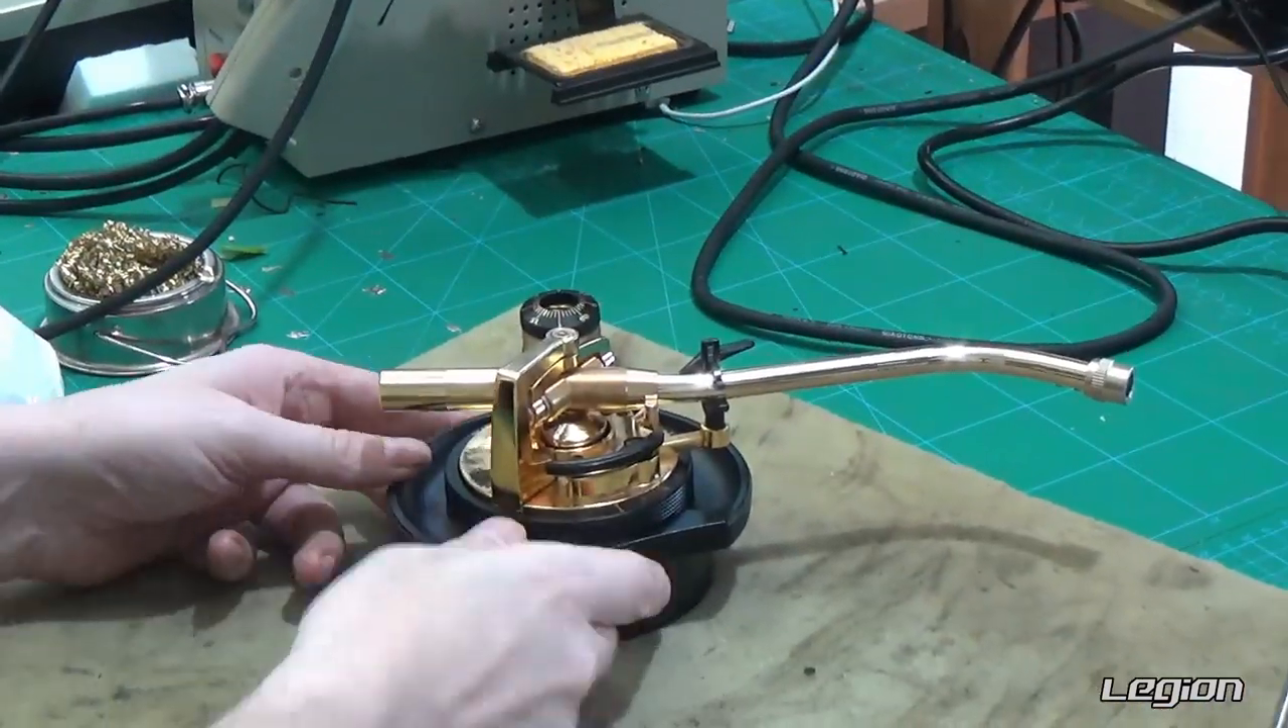That is our now reassembled tone arm.